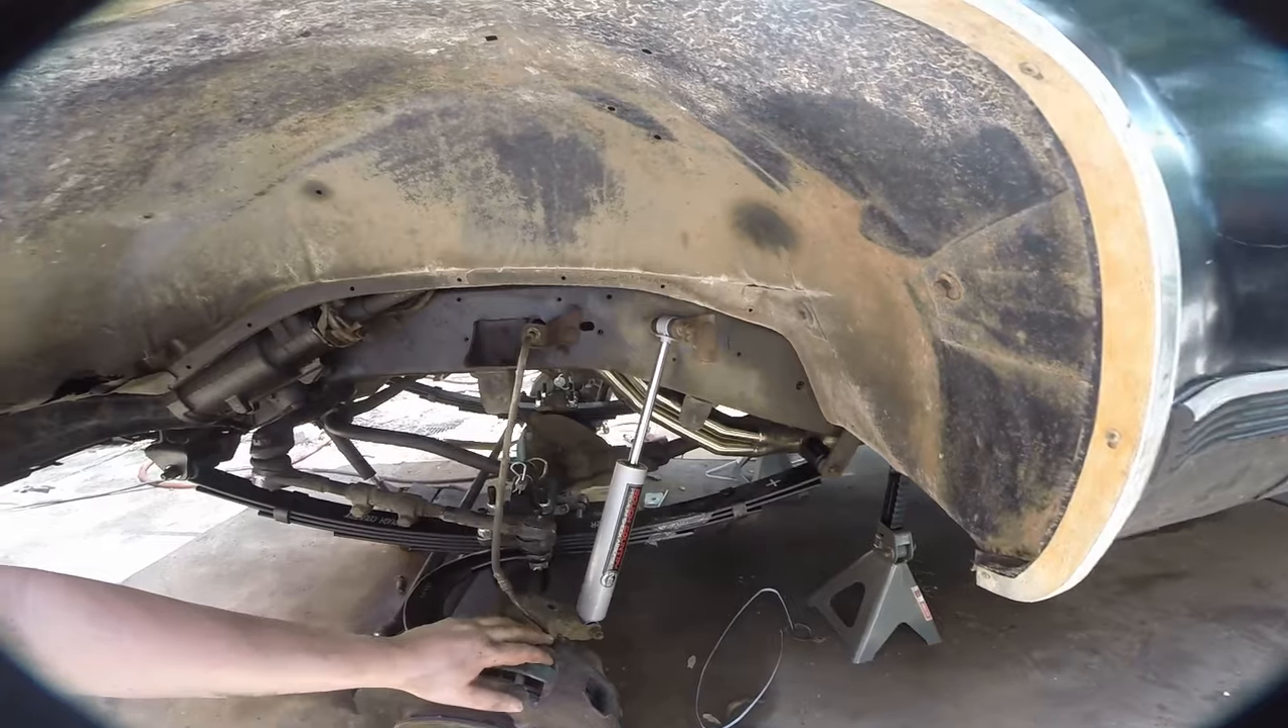Okay so the shocks are in.